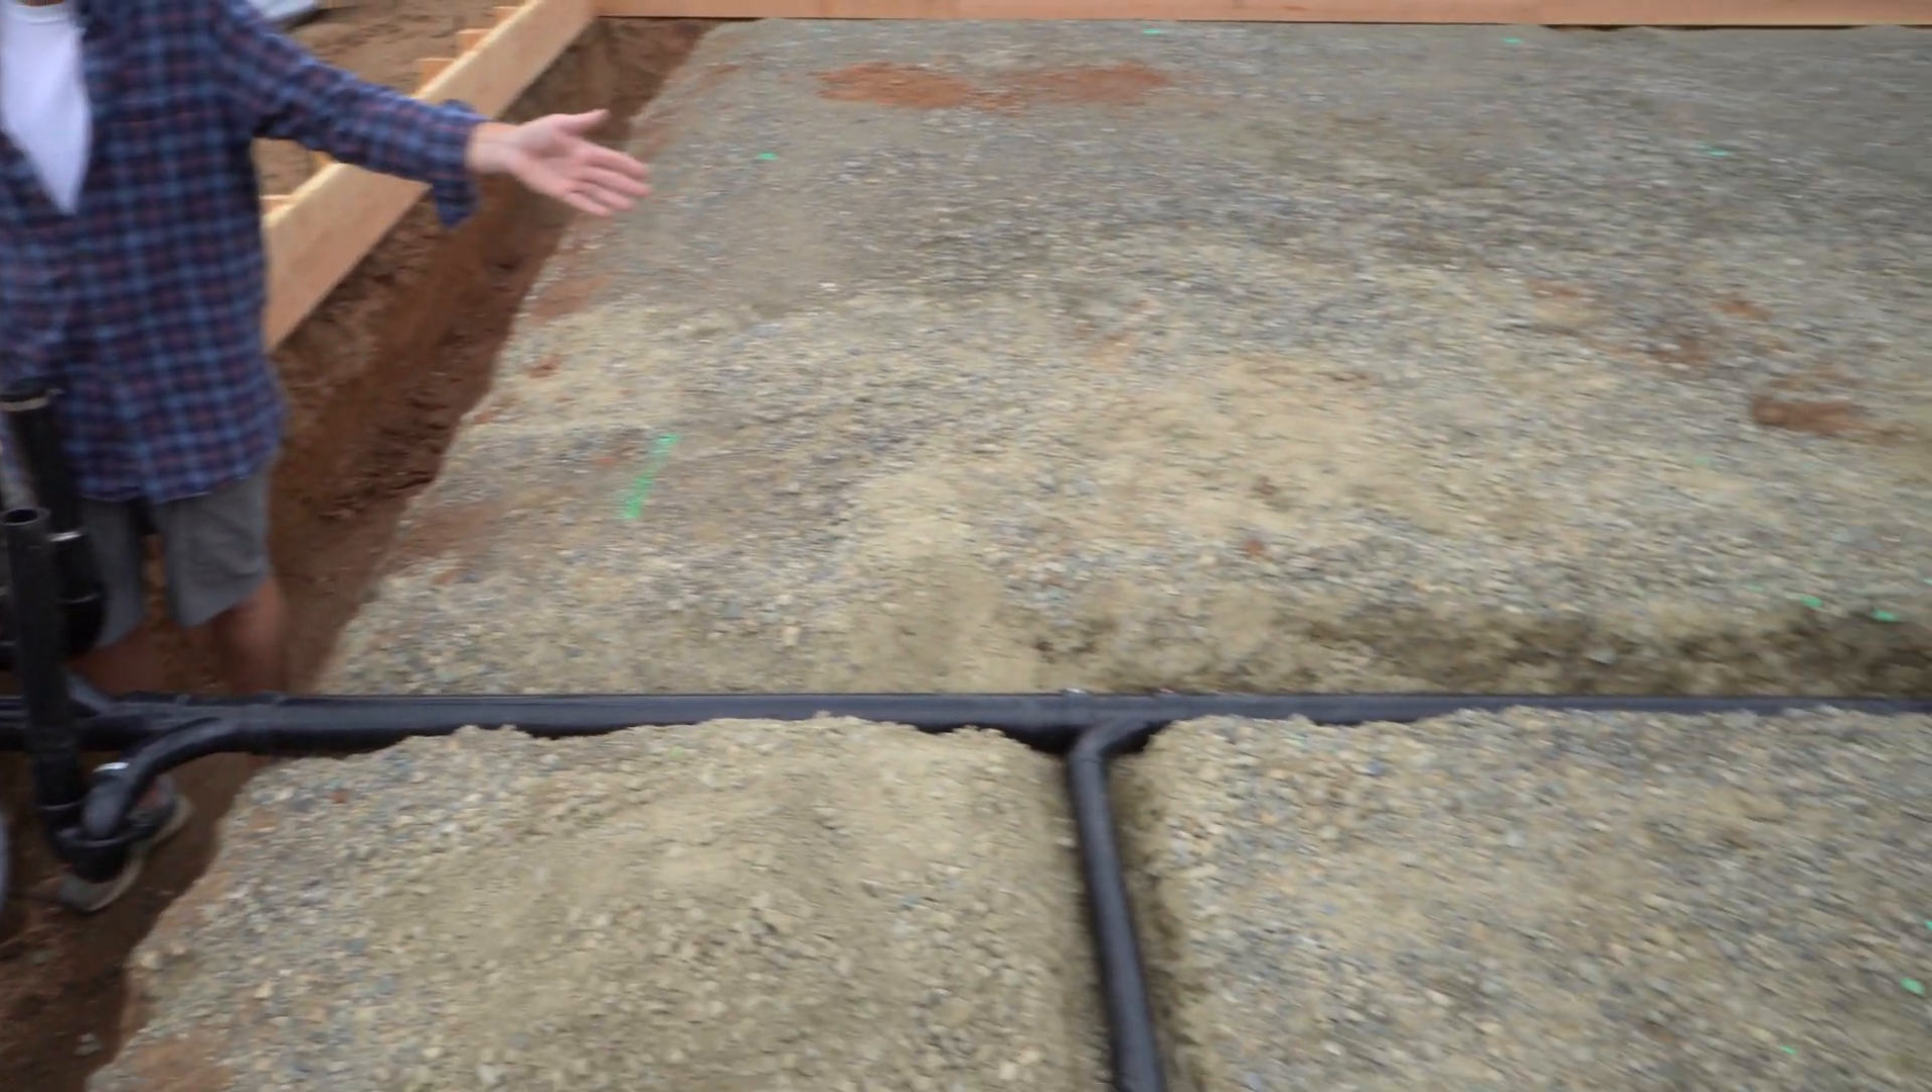Now that it's complete you can see again we've got our main three inch line that drains all the way across the building with the individual stub outs that kind of tee into it.